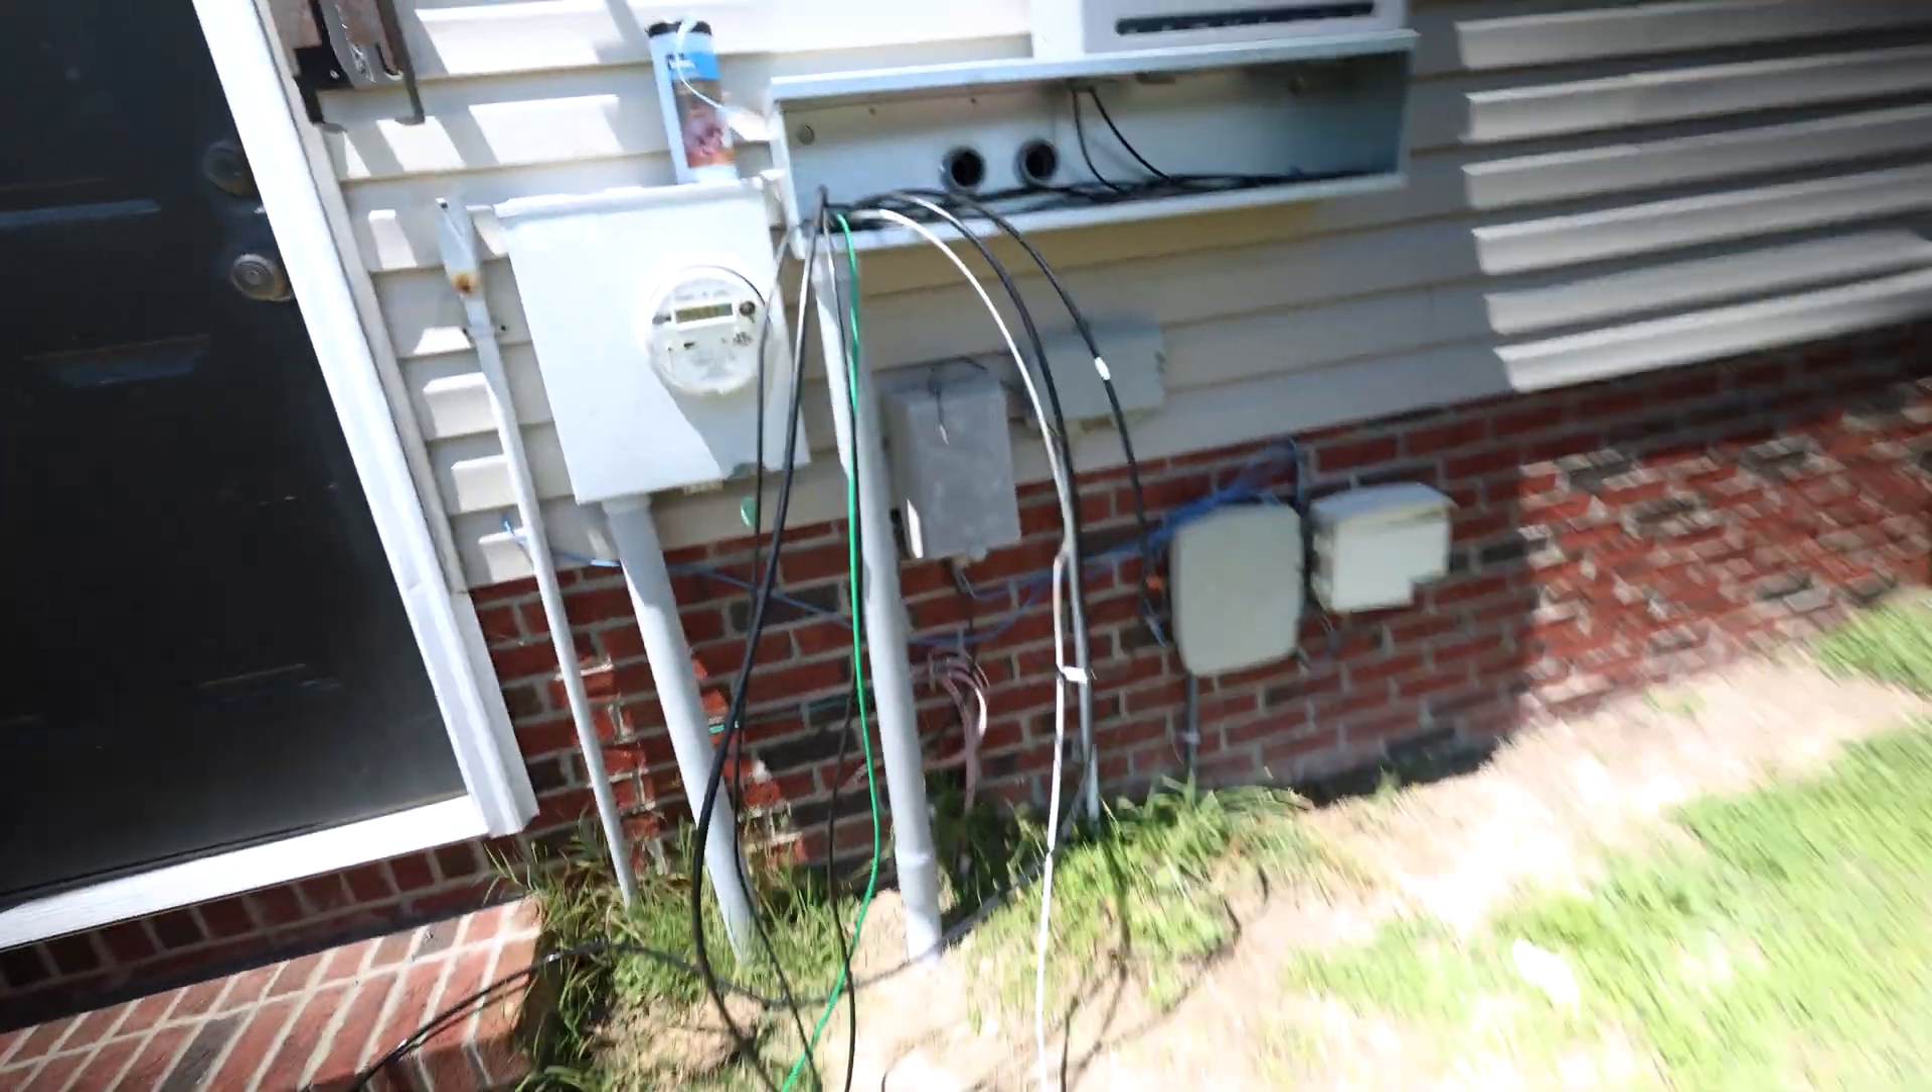So as you see i got basically the cables pulled but i don't have them all connected and then got some of the communication cables going up already and connected.